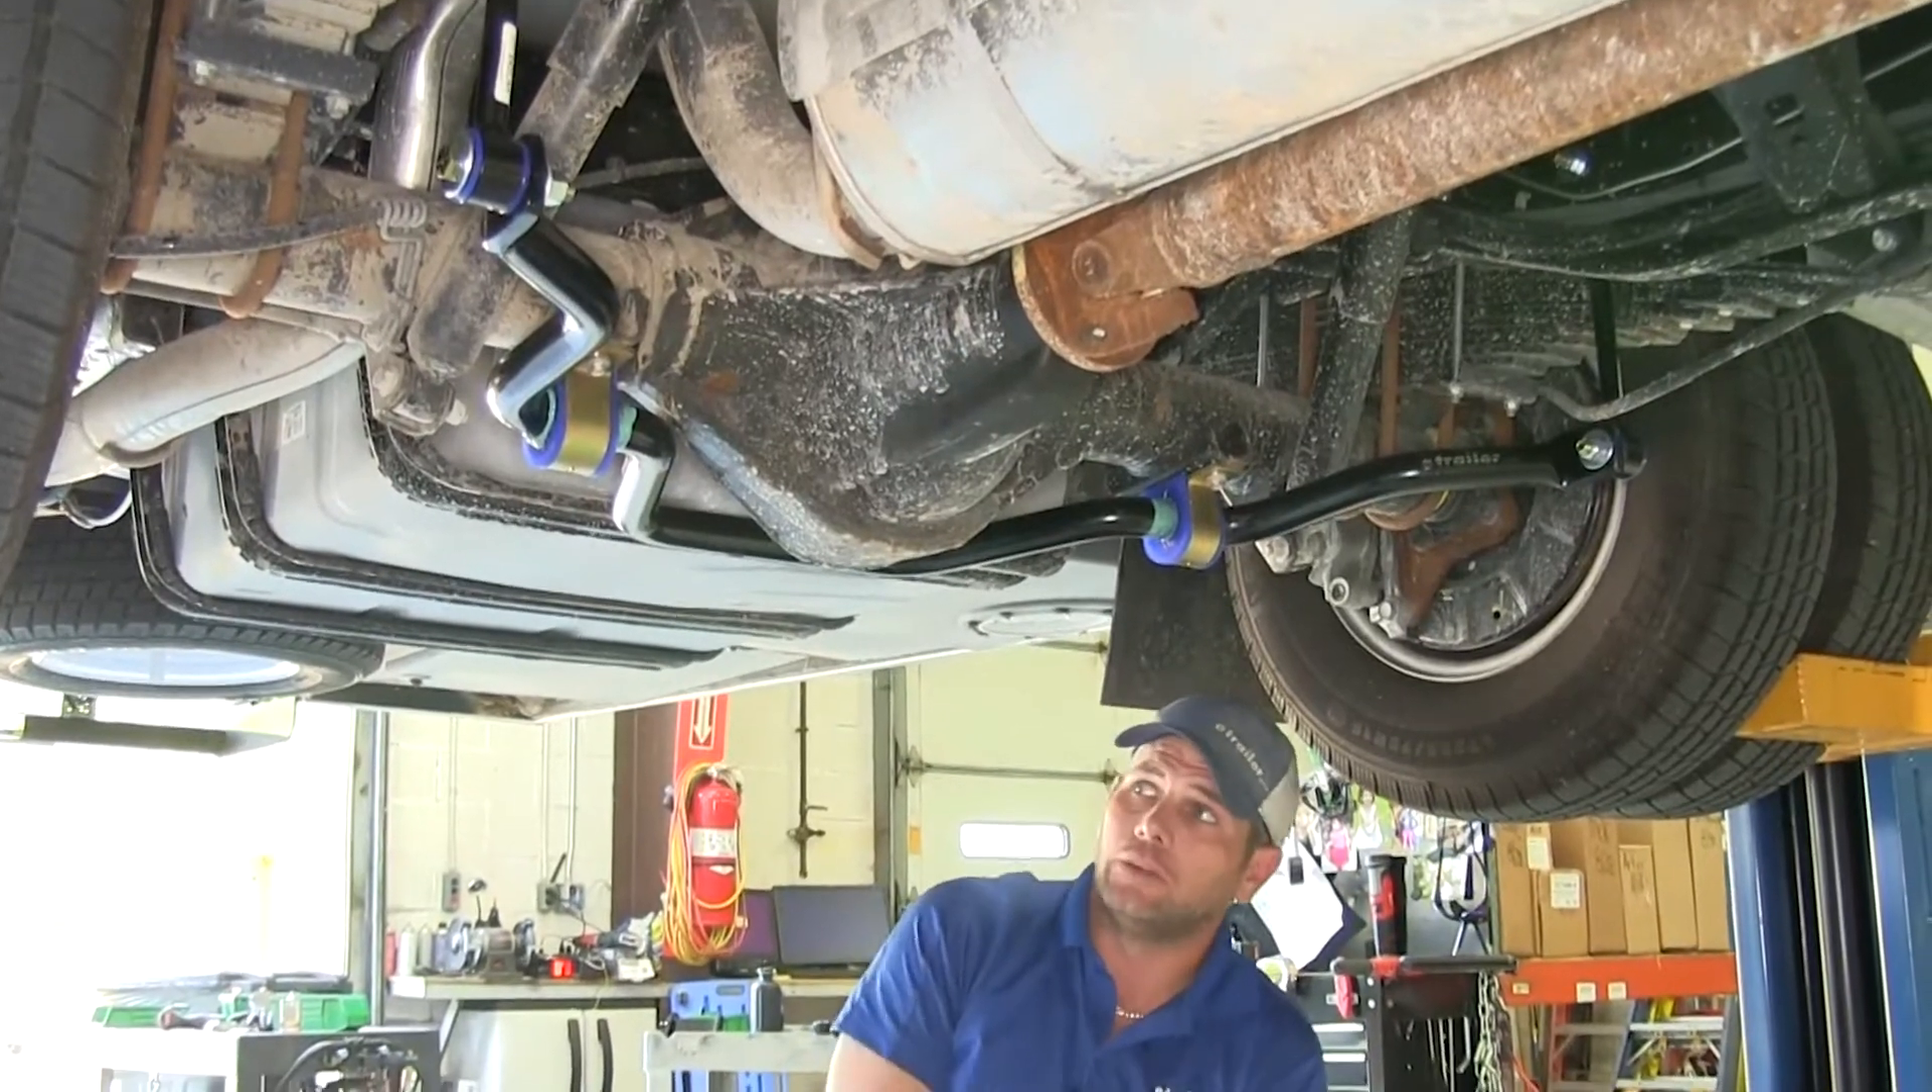Now here's our Roadmaster sway bar once we have it installed.